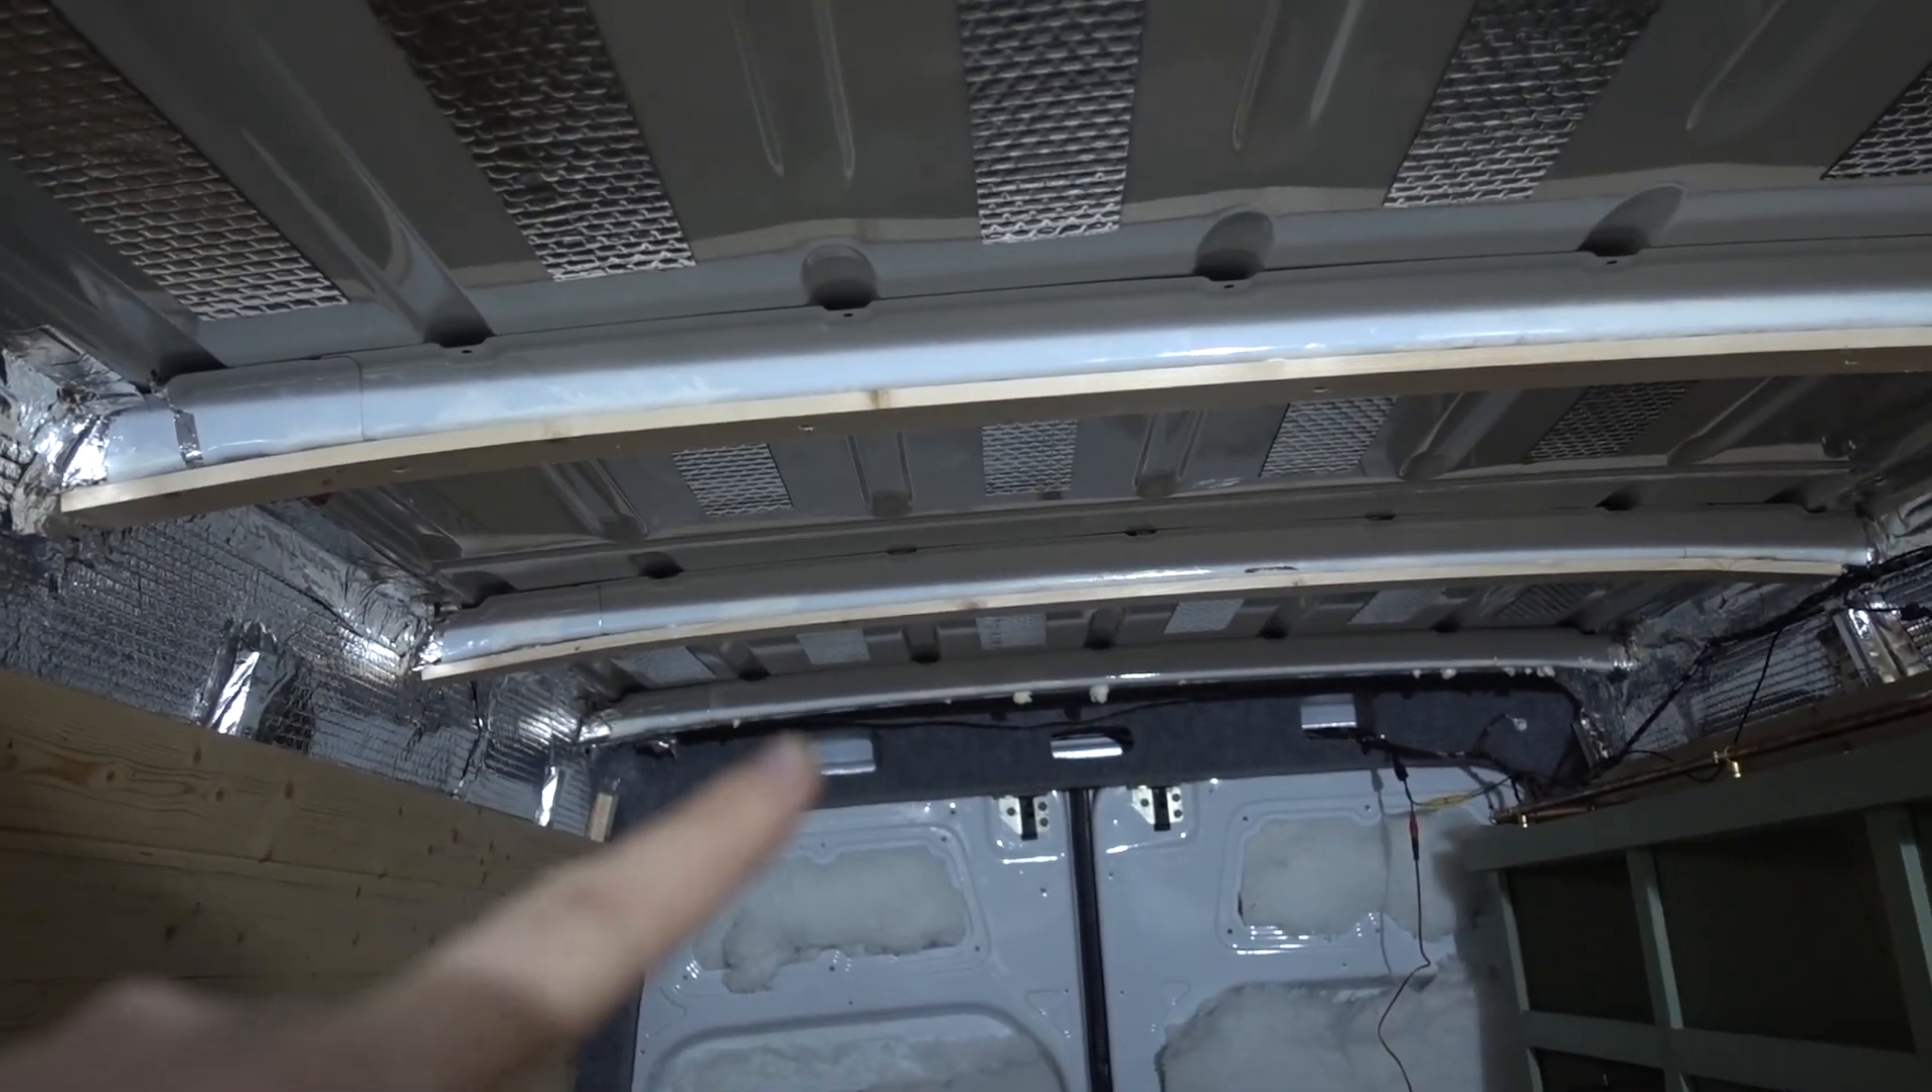We've already began attaching the beams that we're going to be fixing the cladding to so what we've done is we've done one two three so far the one at the back we couldn't finish.